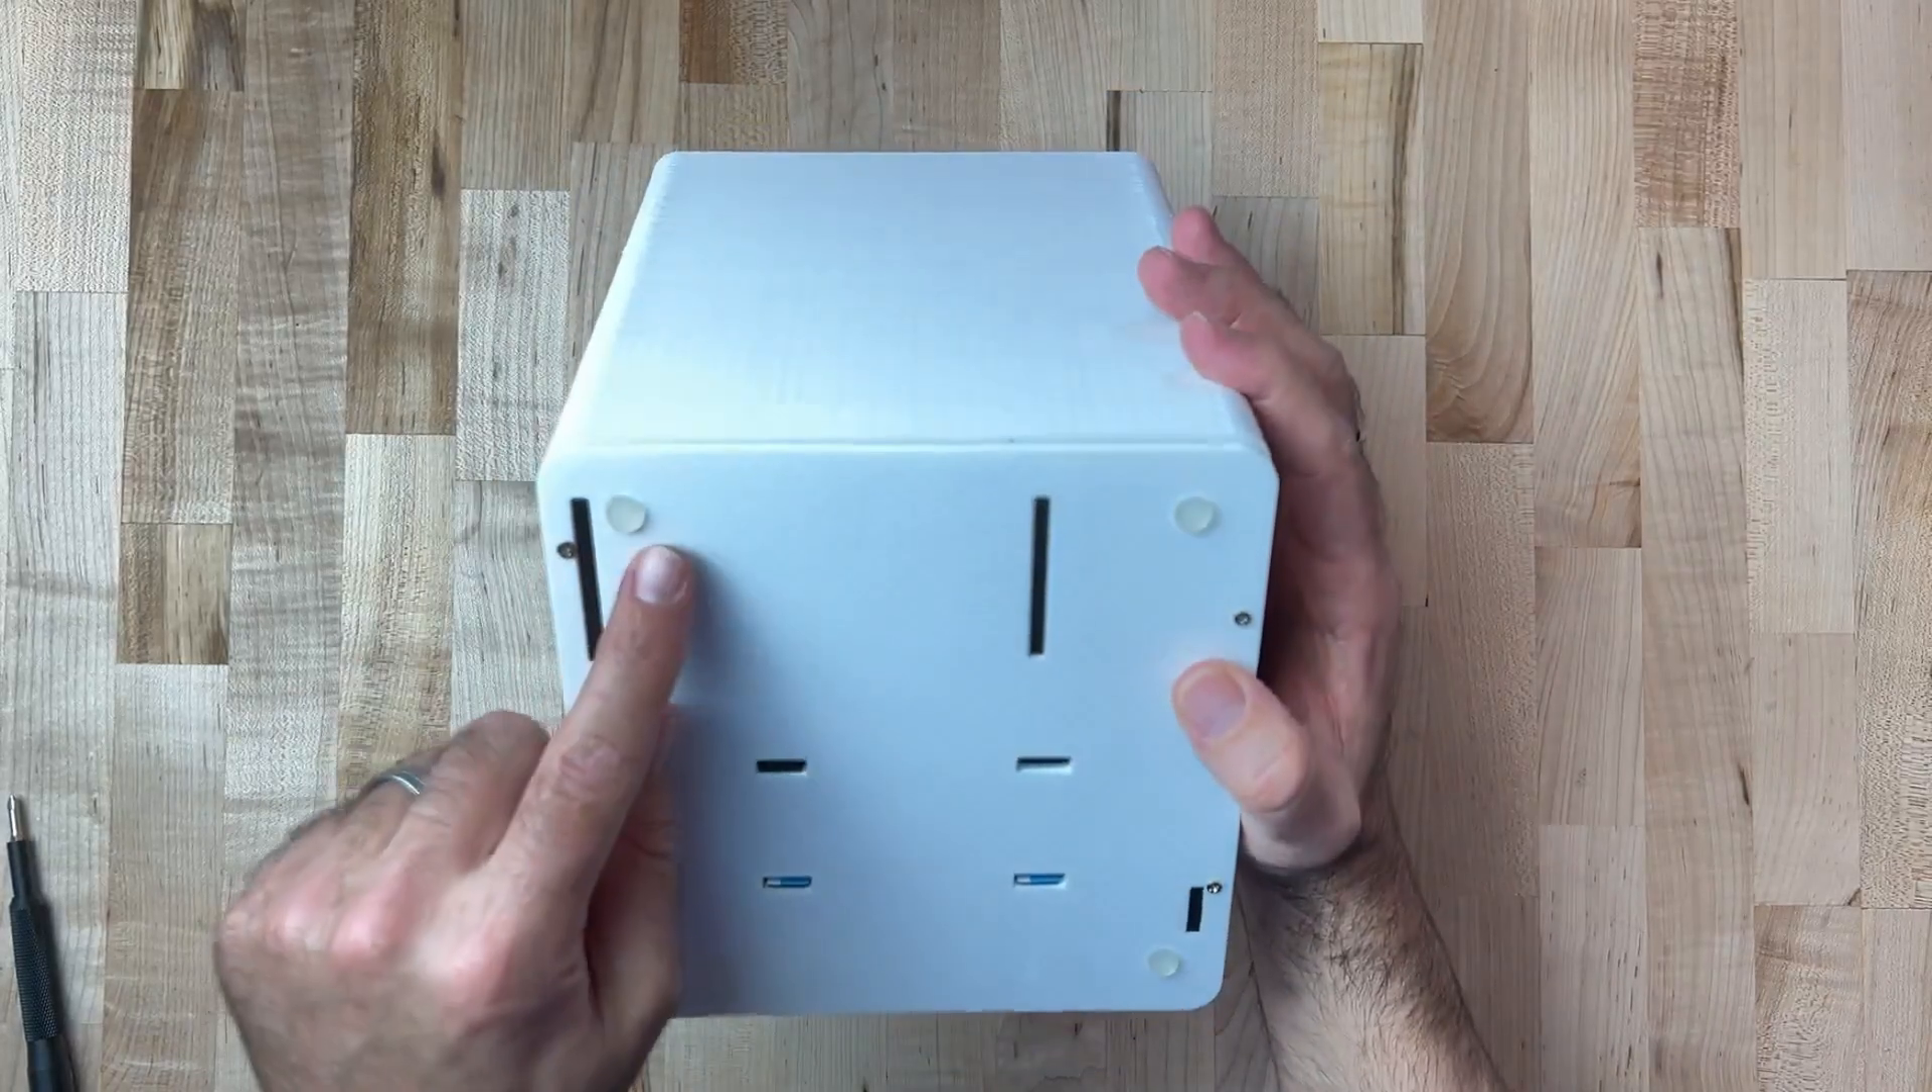I also went ahead and added some of these little silicone feet that you can get.